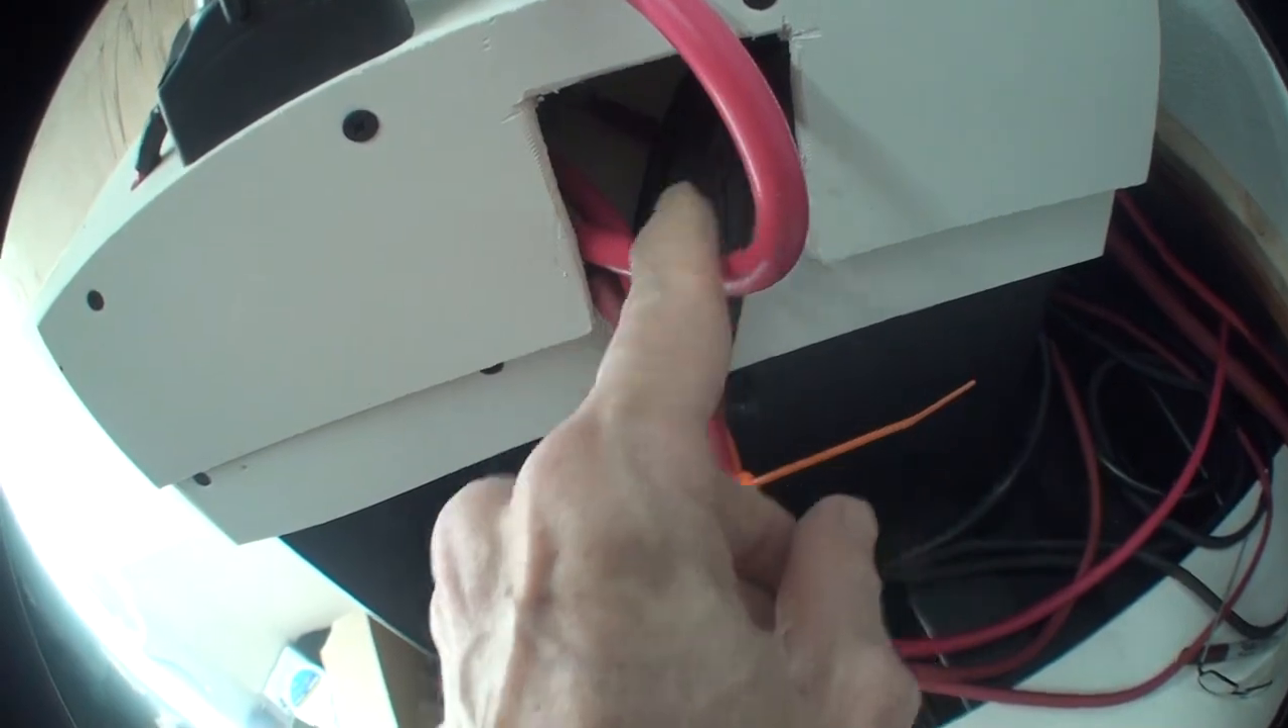I have all the negative and positive cables coming in through this one little cutout here.